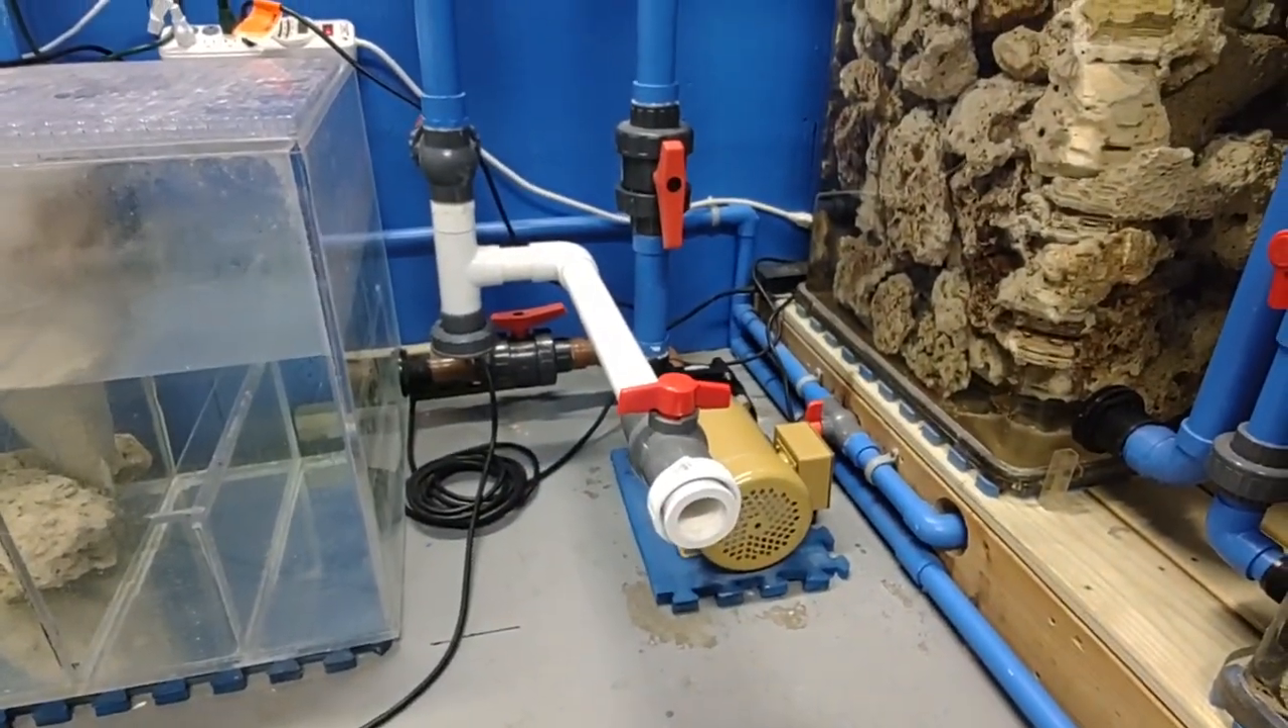Okay it's been about a half hour 45 minutes and we are completed there is the new motor no leaks.